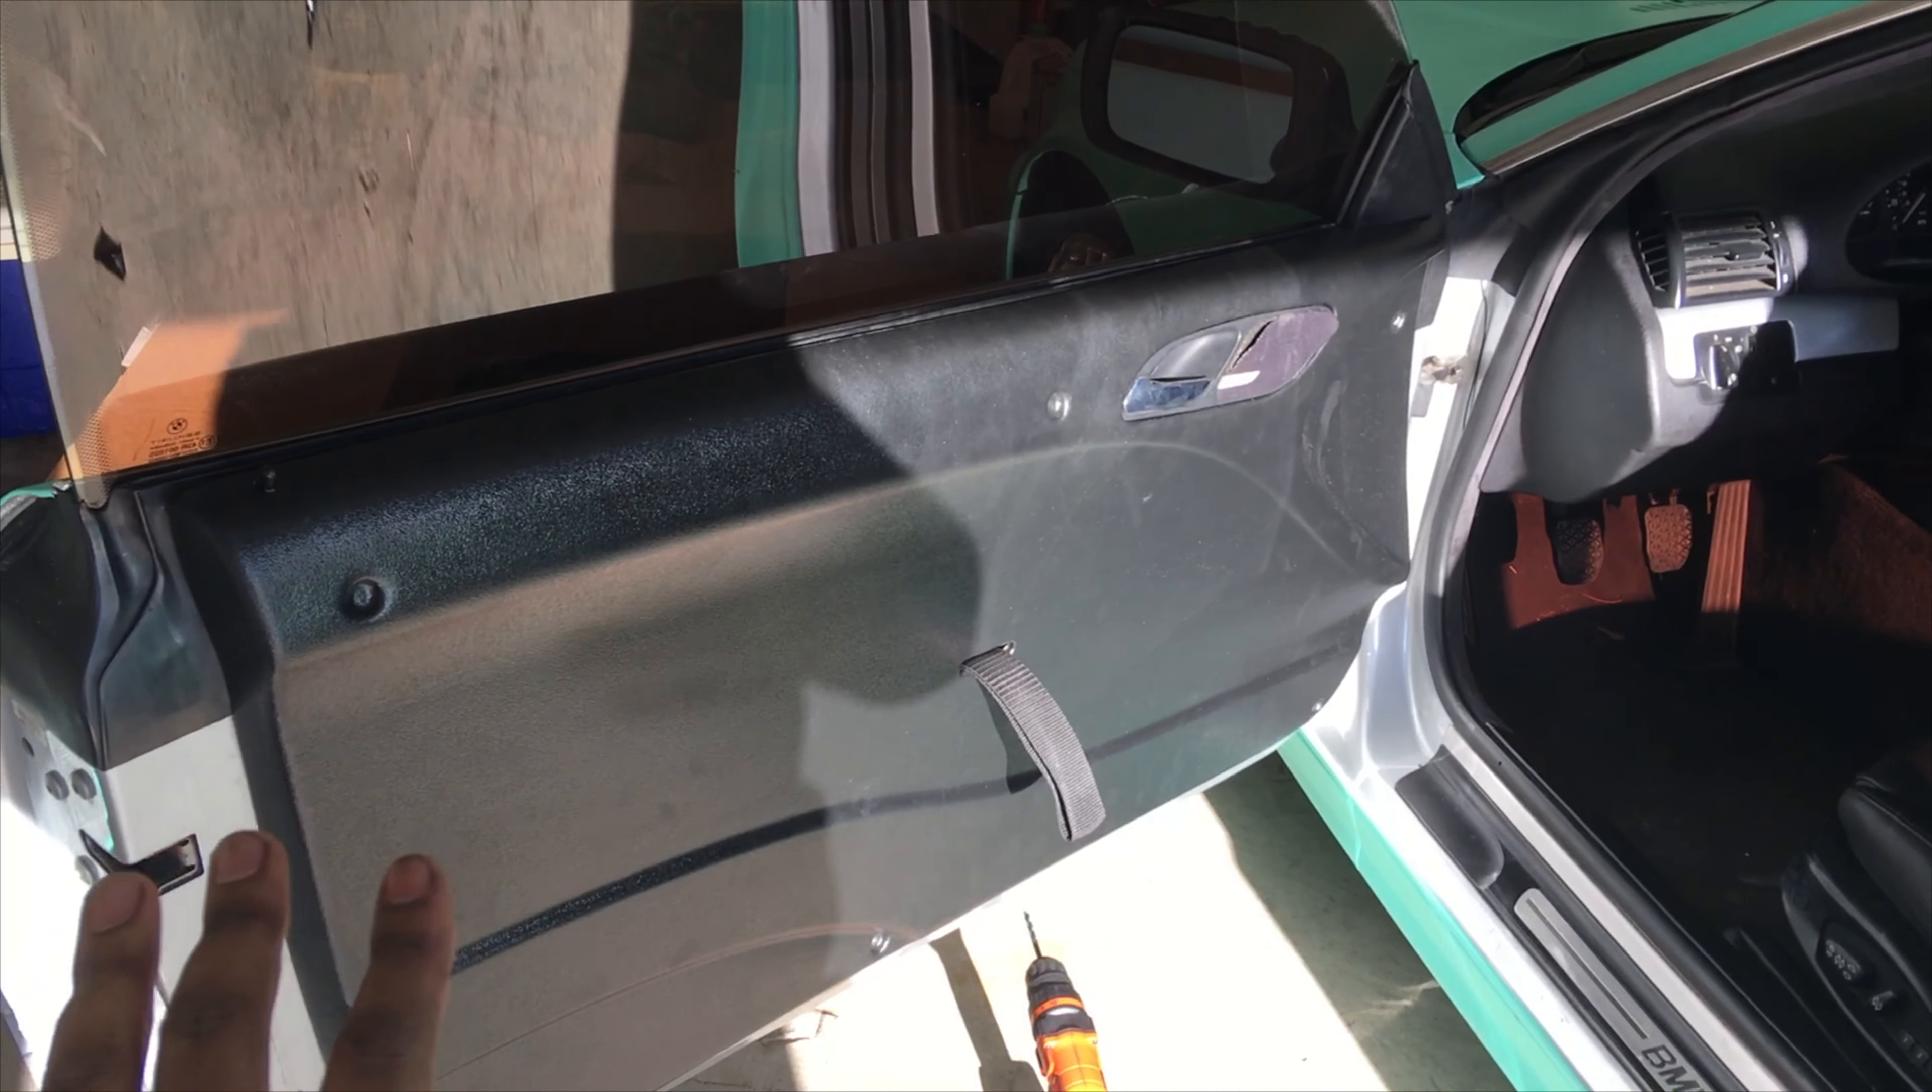But finally got the door panel in.